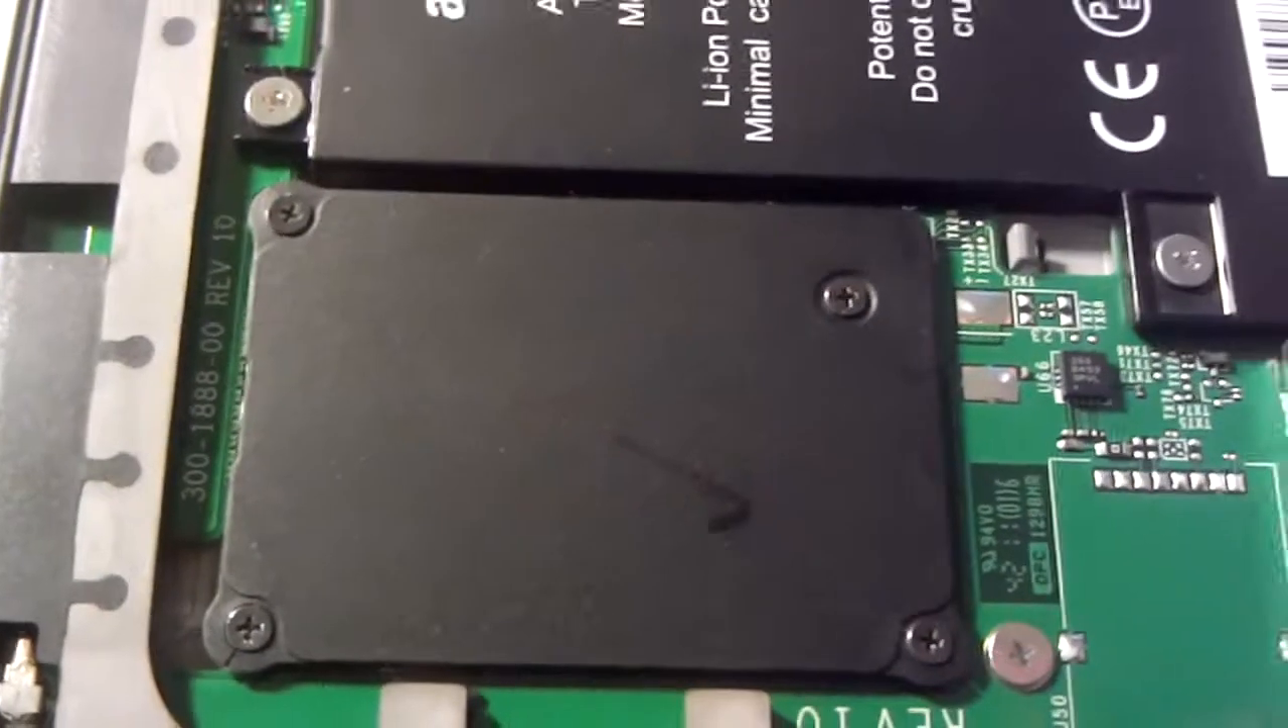And the blanking plate is back on.